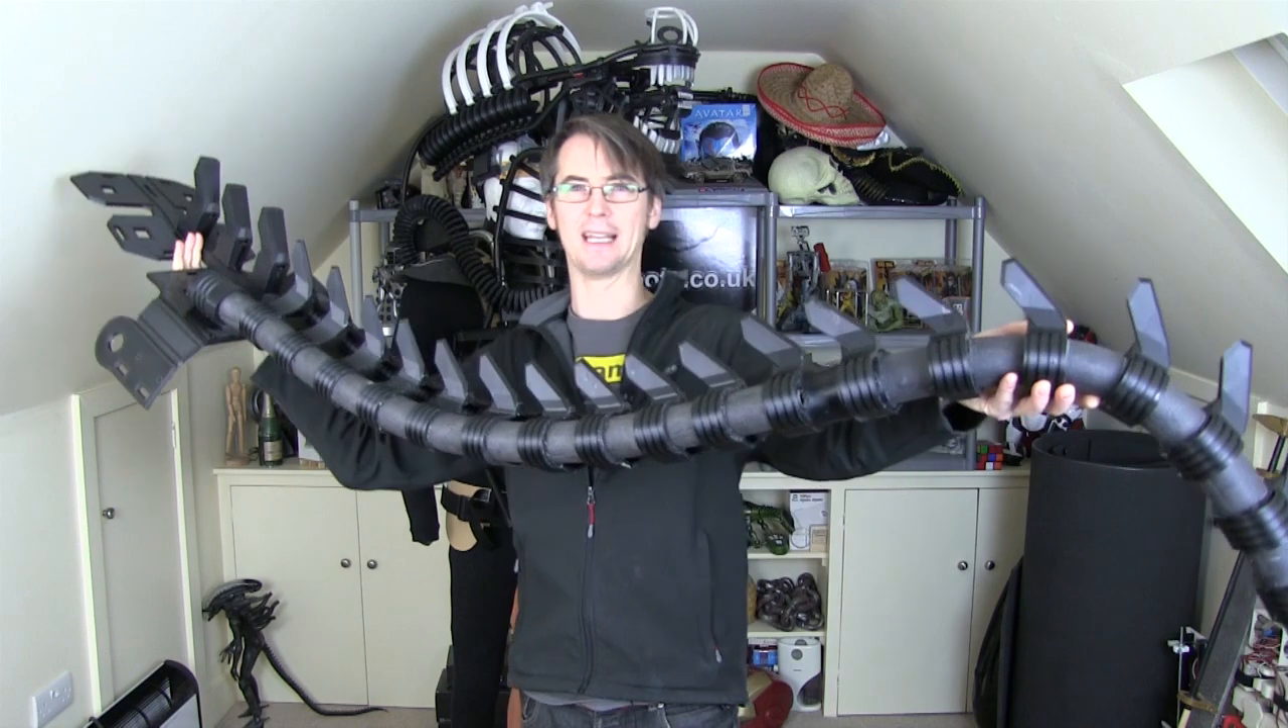So there's the entire tail which I've now stuck together, which is made of lots of 3D printed sections mounted on foam pipe lagging.